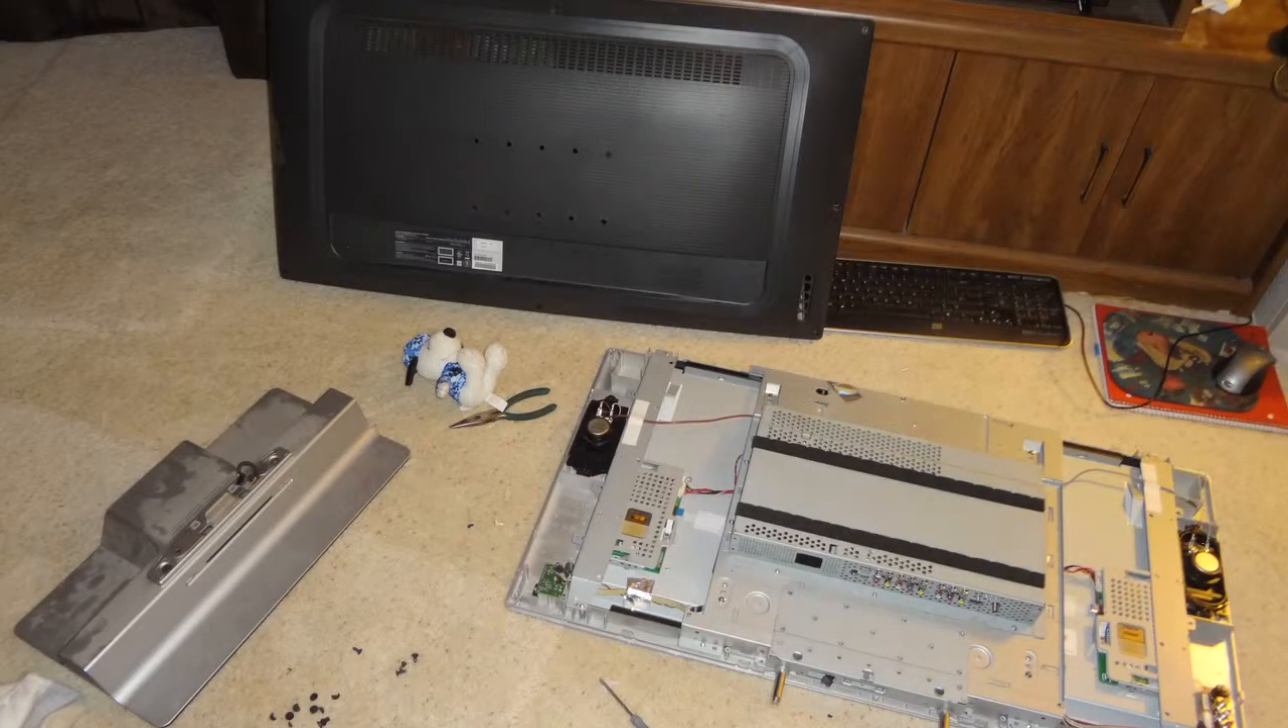I've taken apart the TV as you can see the back panel this piece right here came off the top of the circuit board there and on either side here are the master and slave video cards.